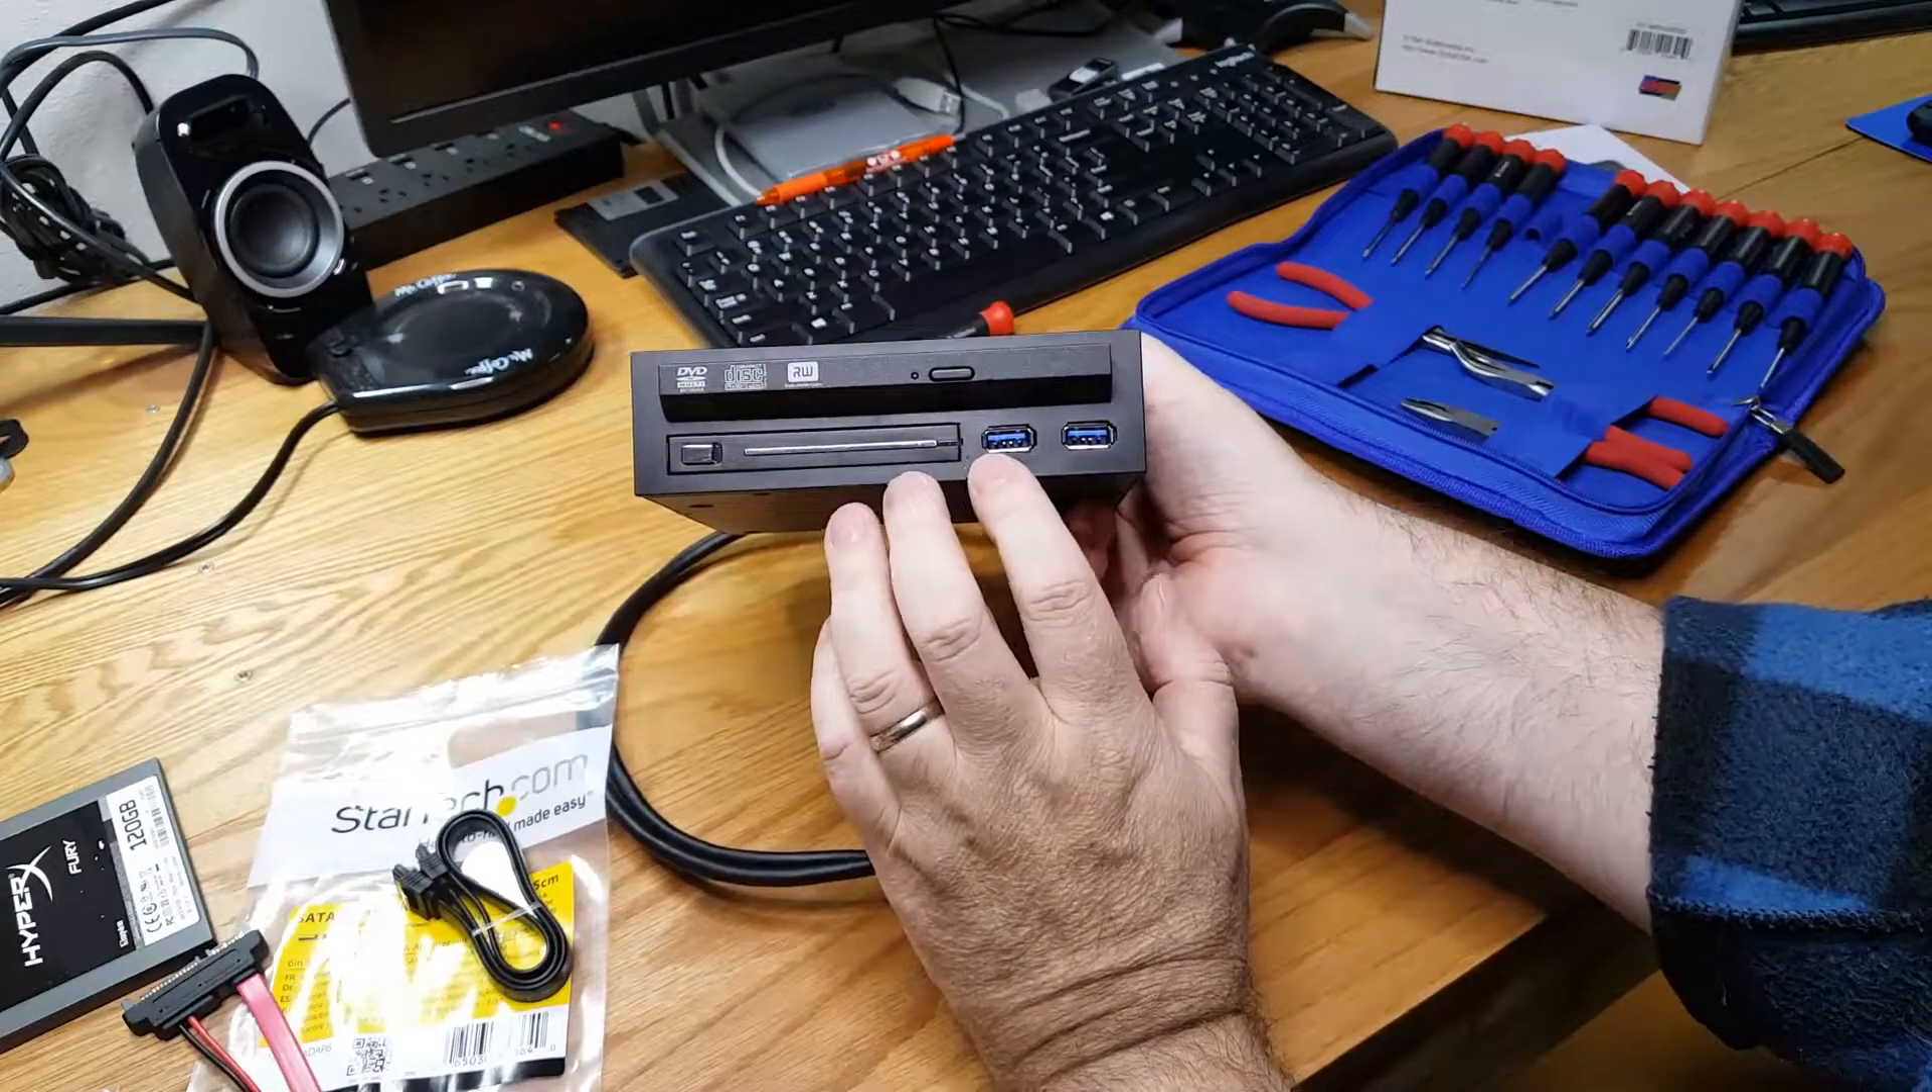So we now have our optical drive in the adapter and then again we can put if we like an SSD in there and then we should have the working USB 3 ports.